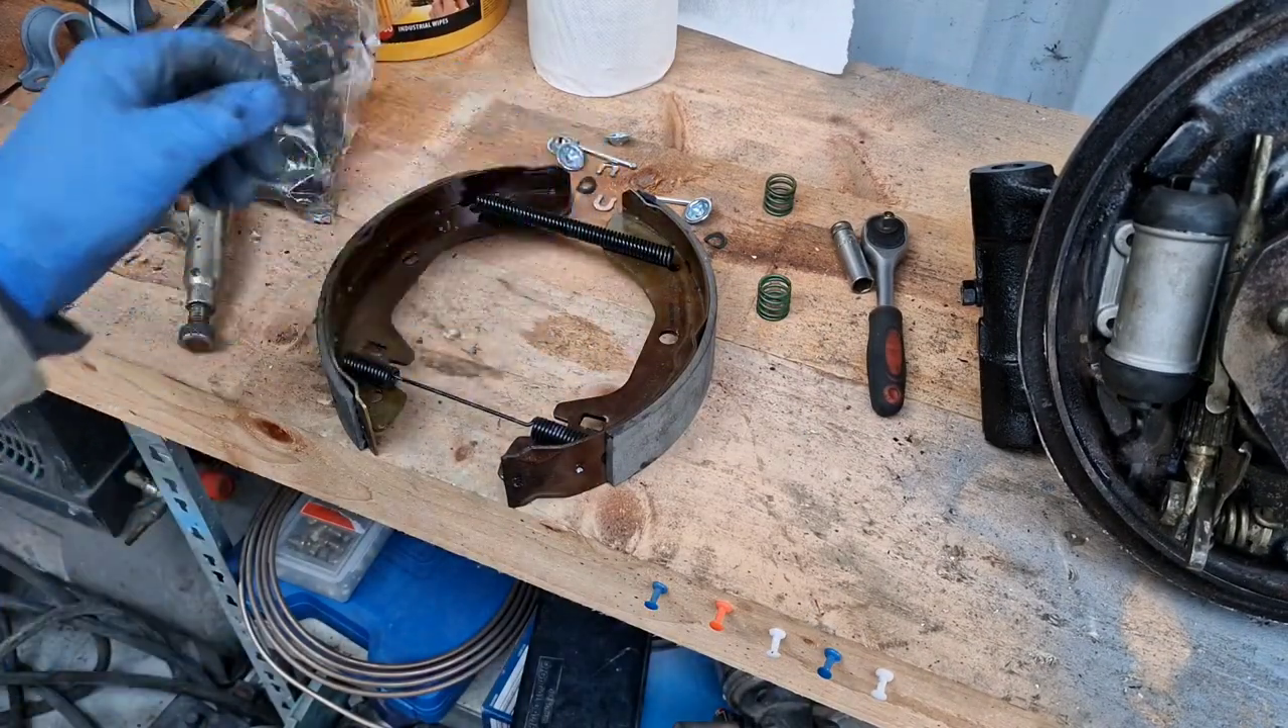That's the uh springs in place.